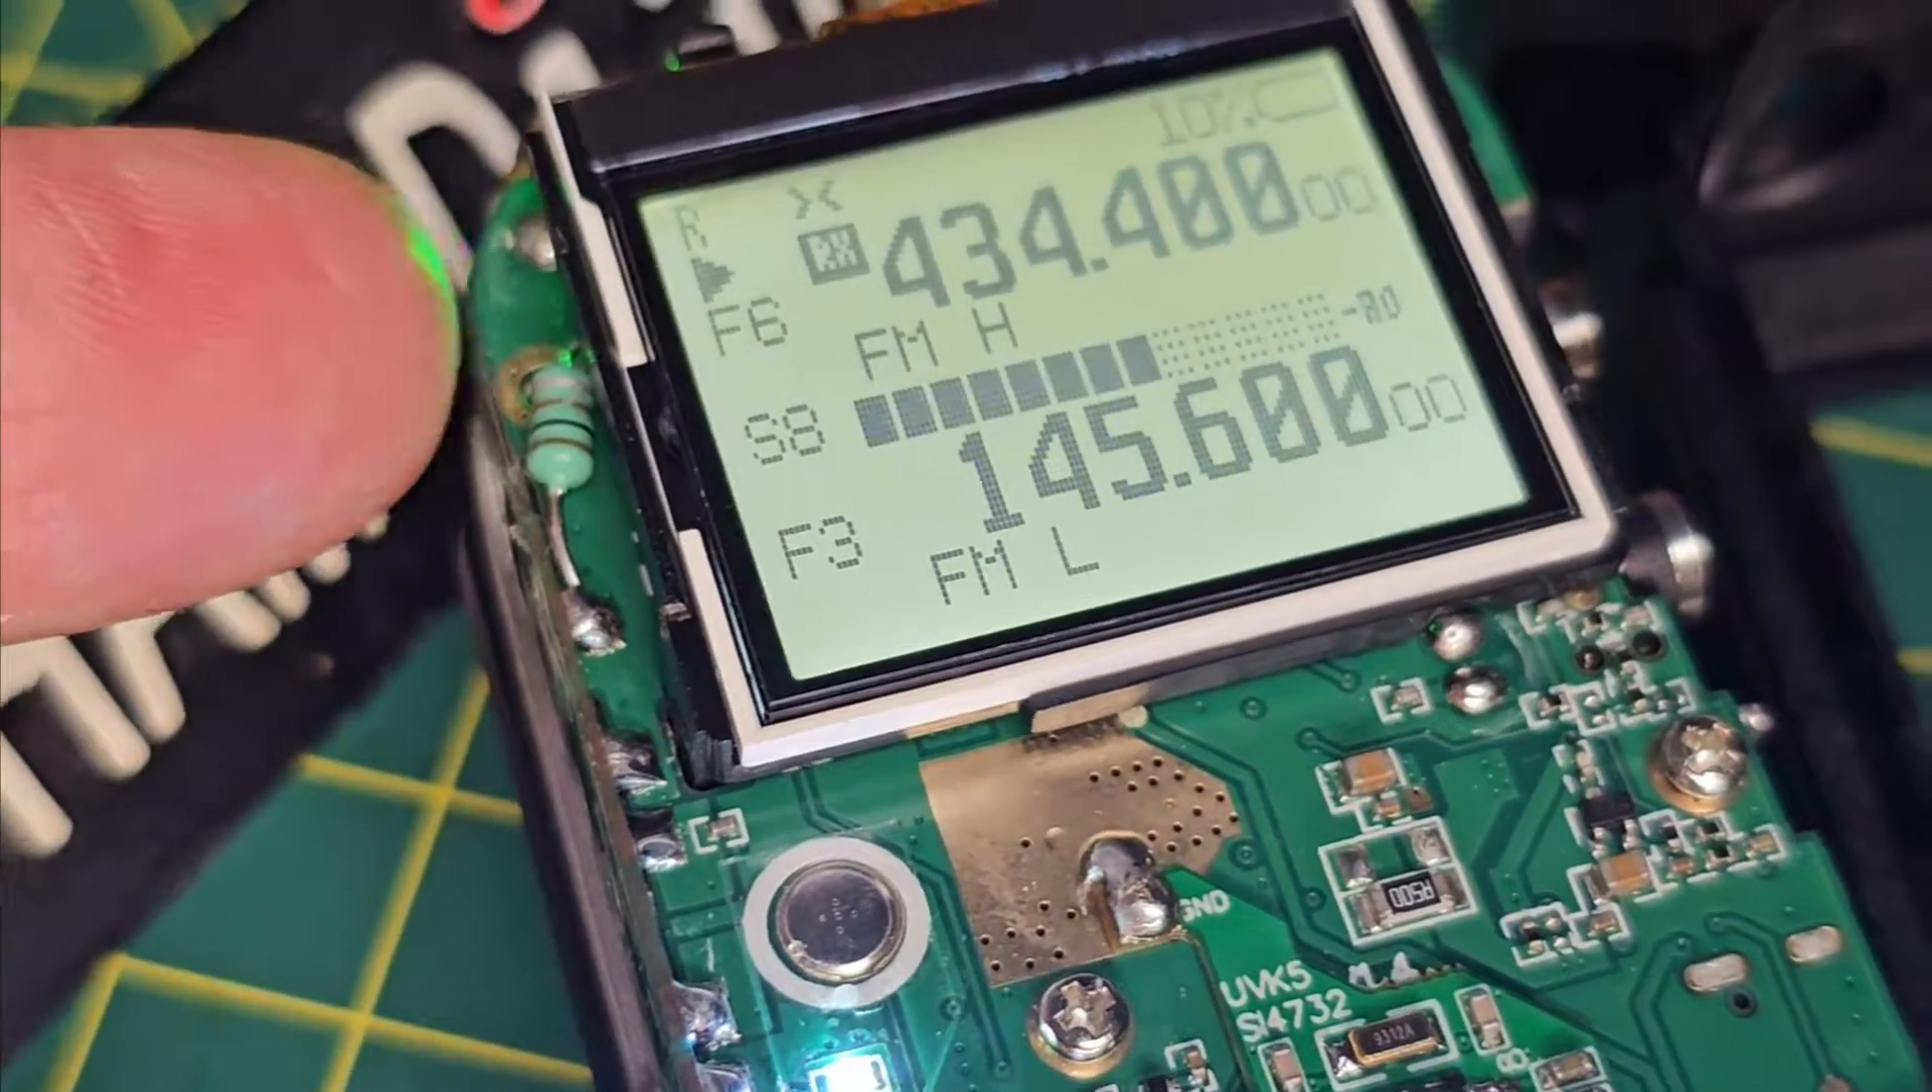Everything's been fitted. We've got the resistor just here on the left, just to the left of the screen here.